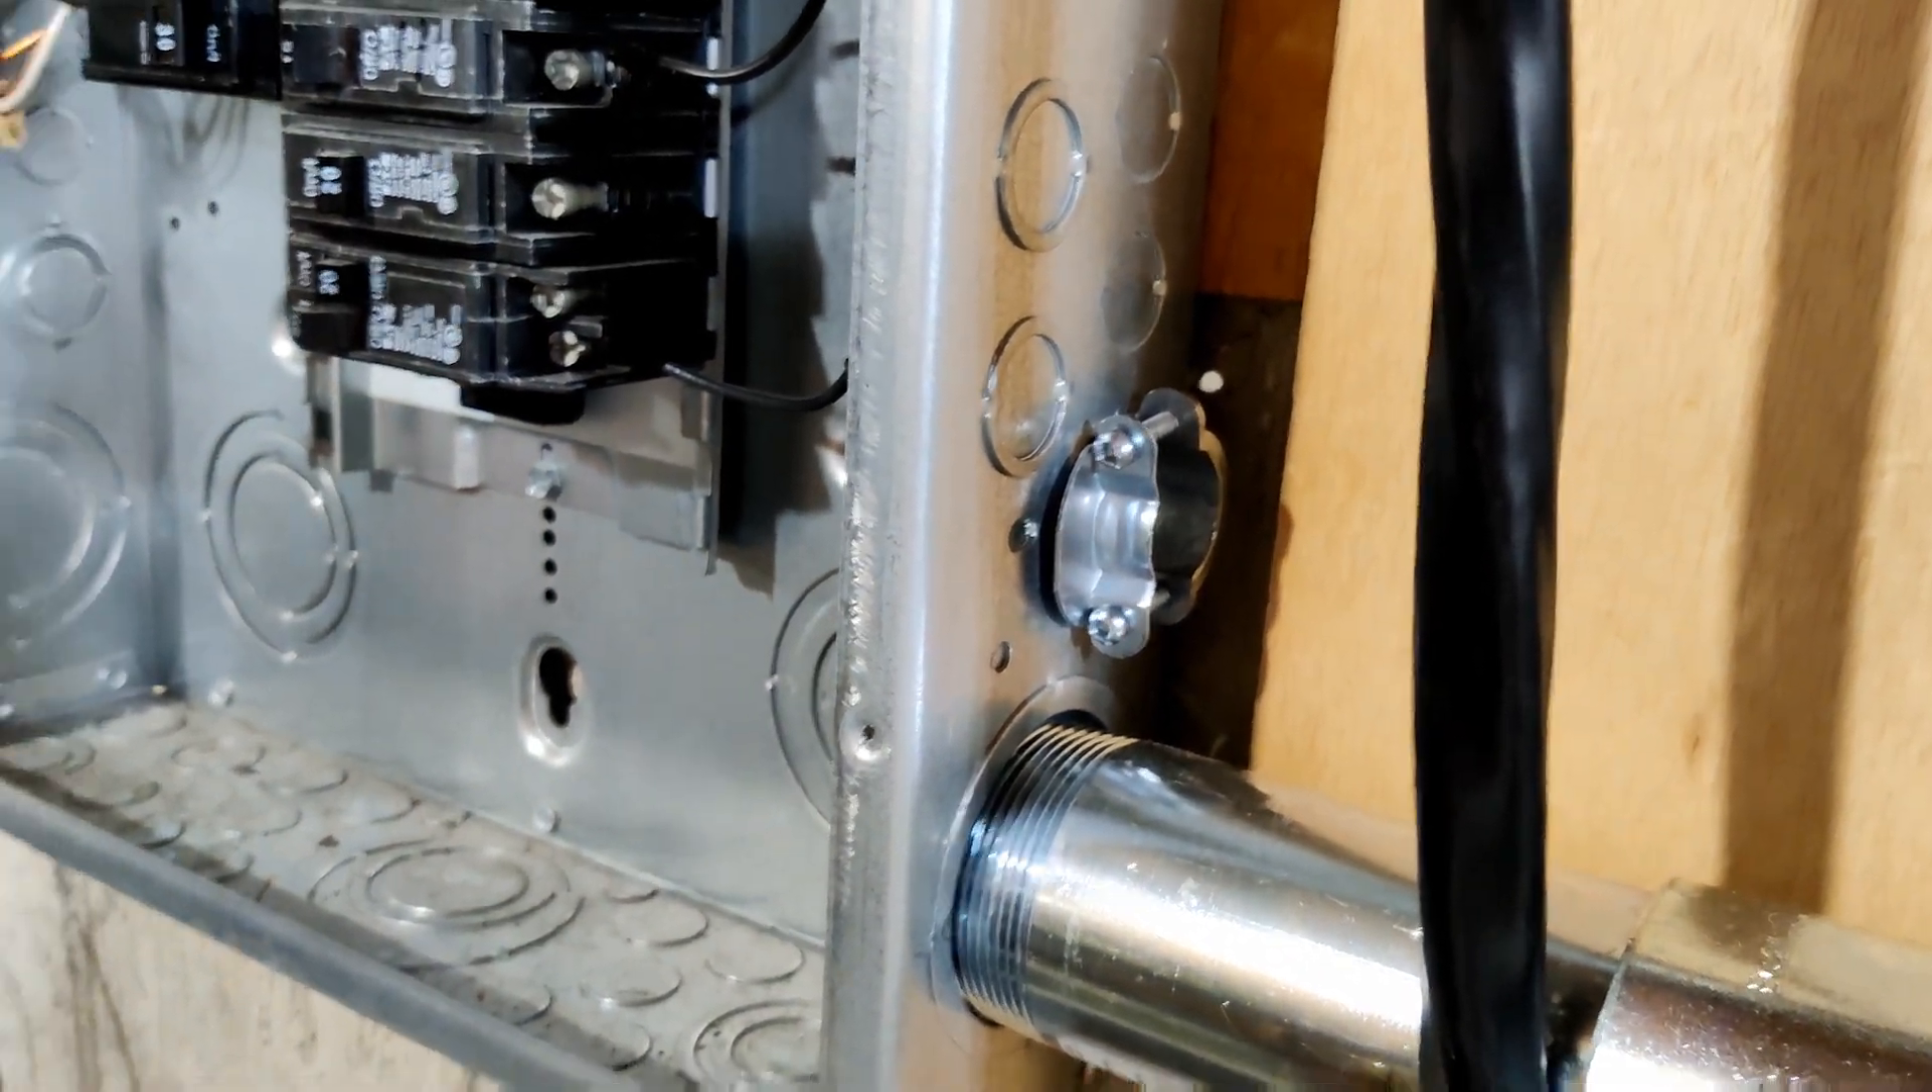And I got, over here, we have the knockout knocked out with a one inch clamp in place.